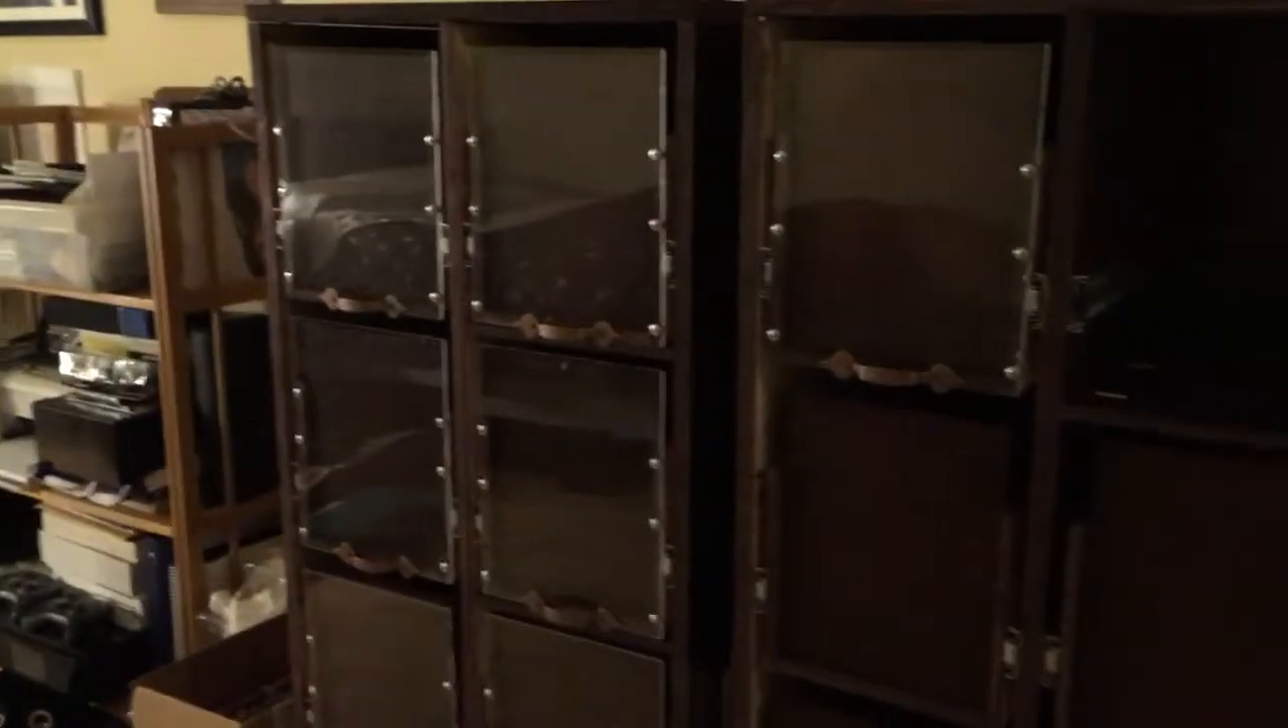As you can see I've started putting on the plexiglass and handles.